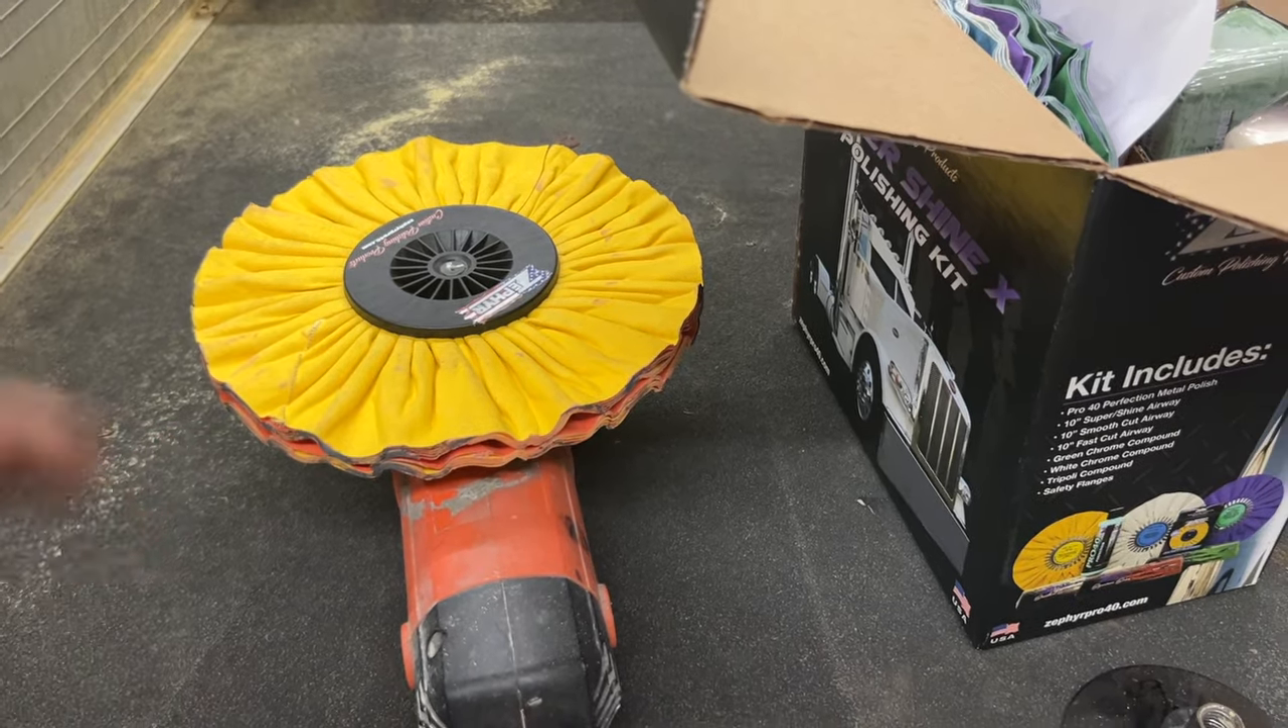I've got the pad on.